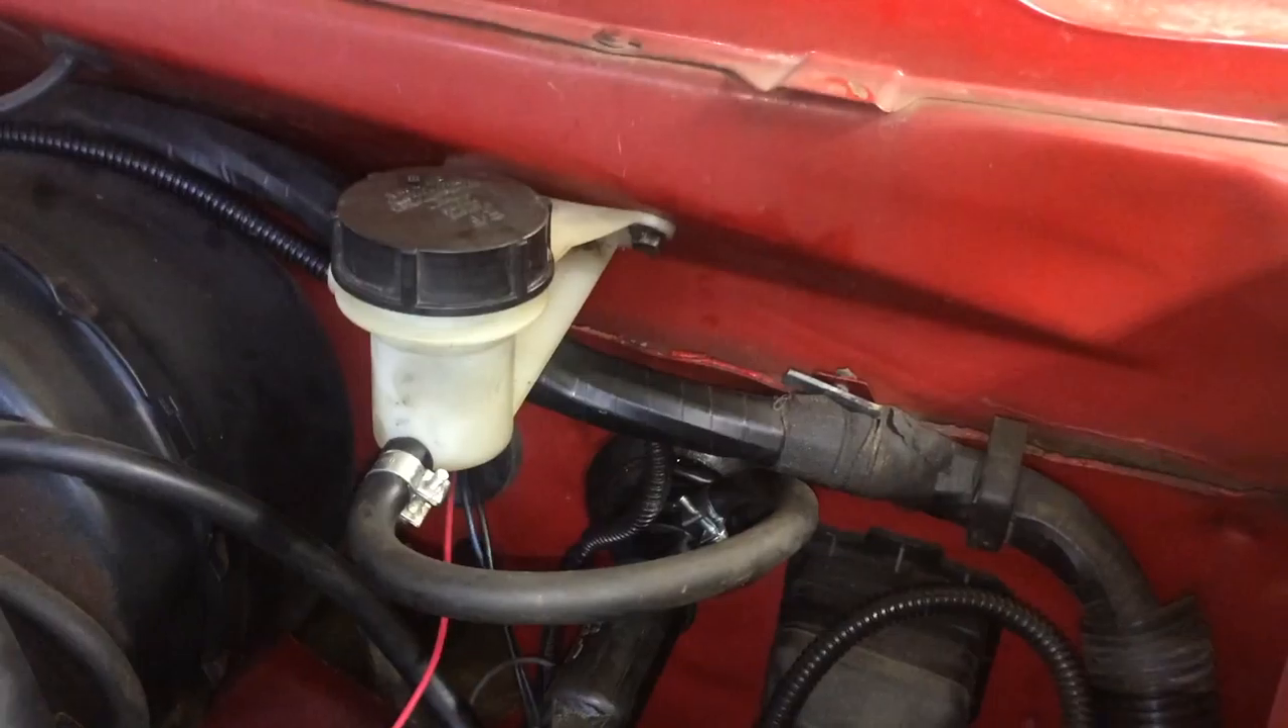So we've got the reservoir mounted up and it says to fill it with dot 3 brake fluid so we'll do that.